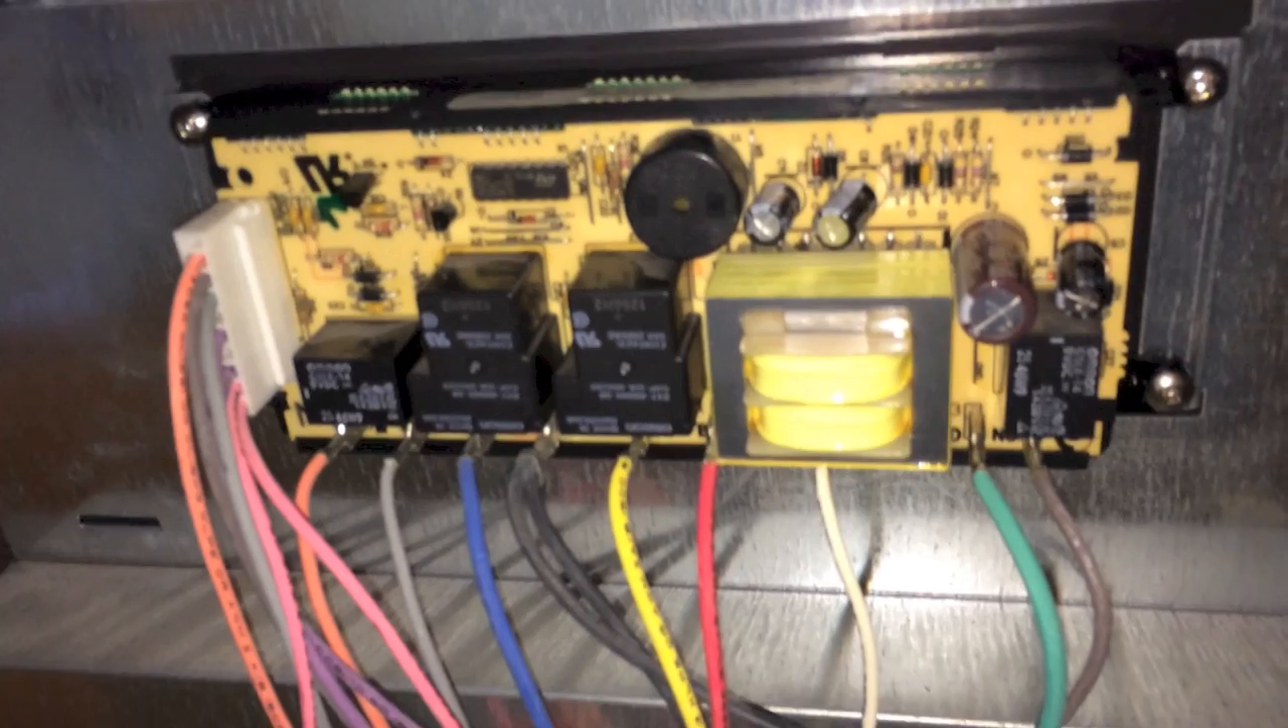Okay, there's my controller wired back up again.